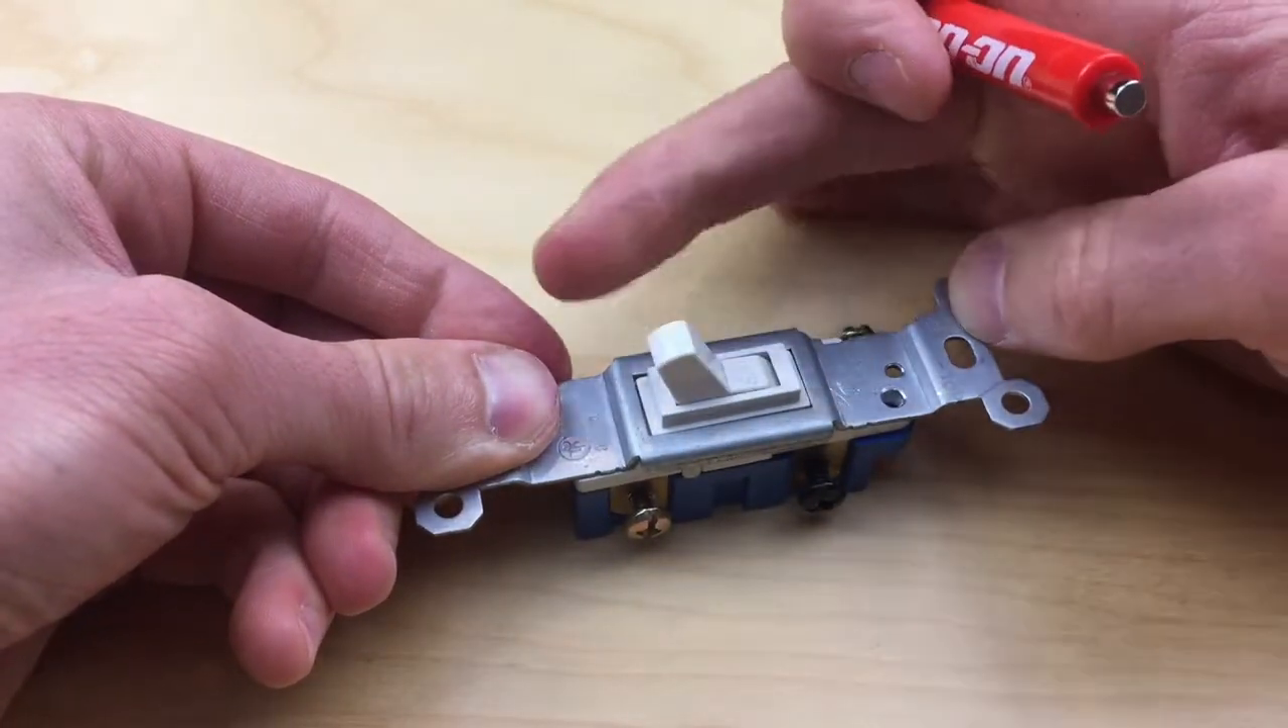And there we go, our switch is back together.